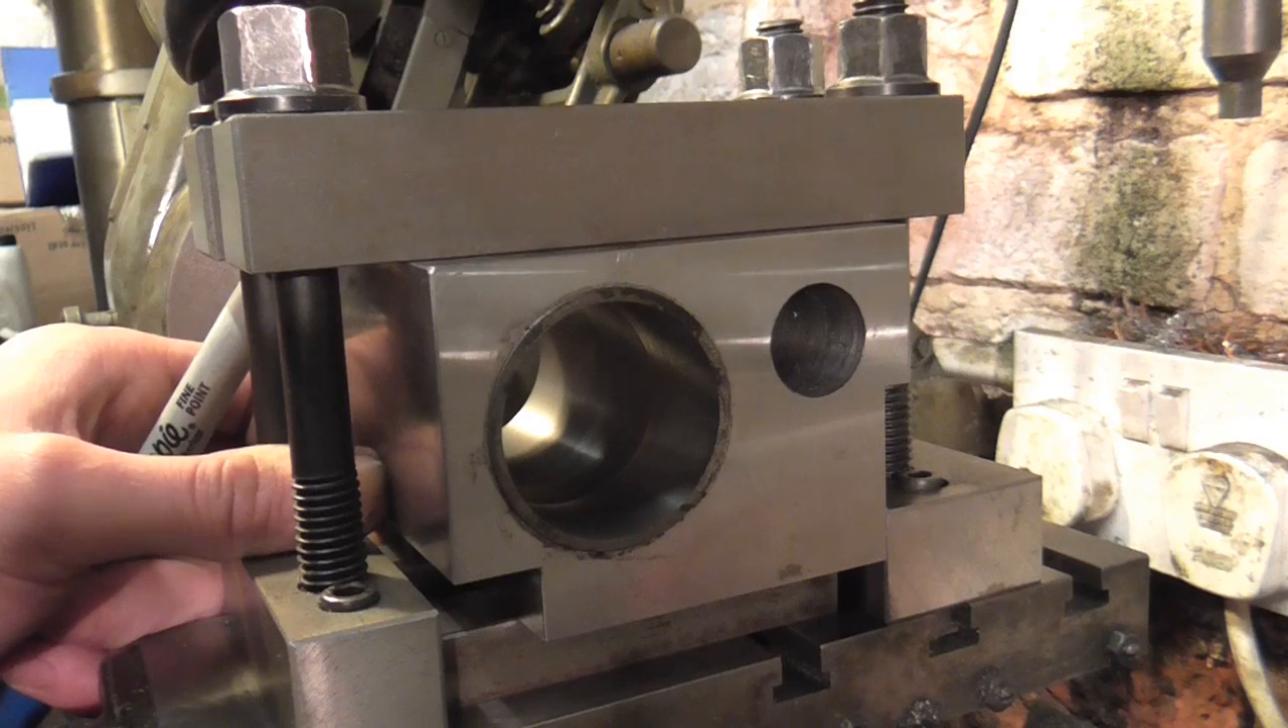Right that is the new block installed.